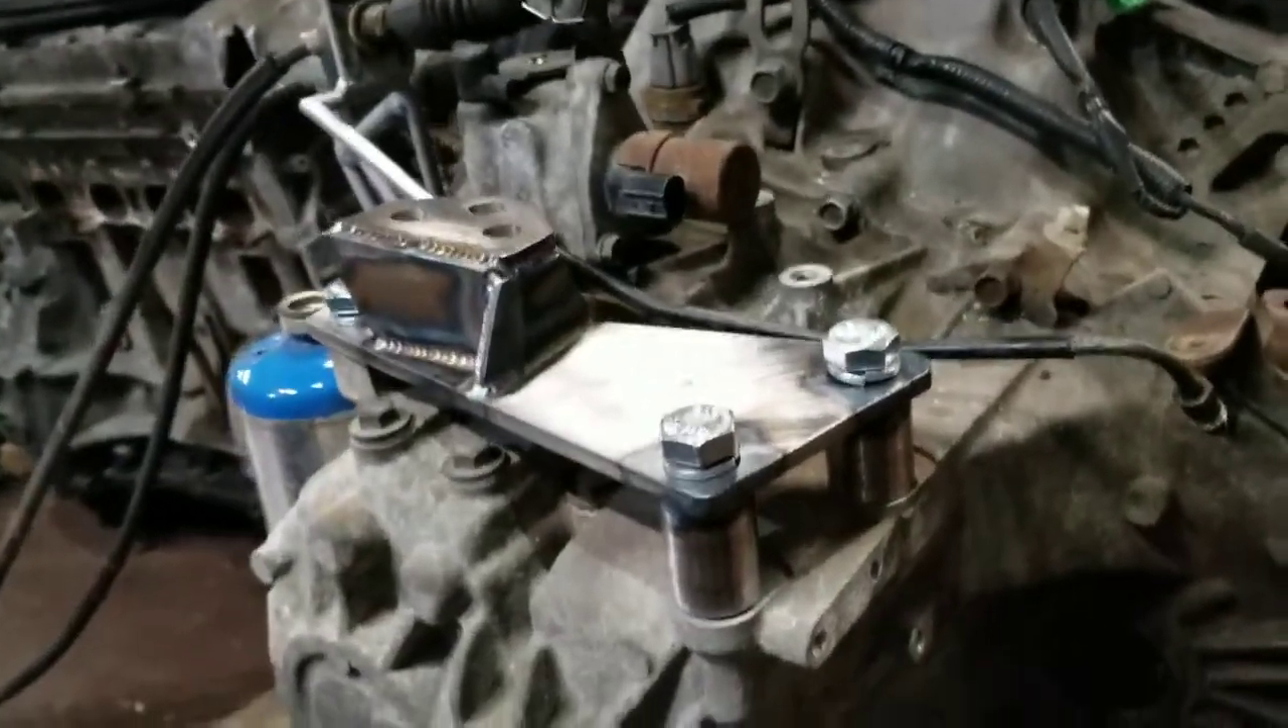All right guys this is the finished product I got the spacer welded on.